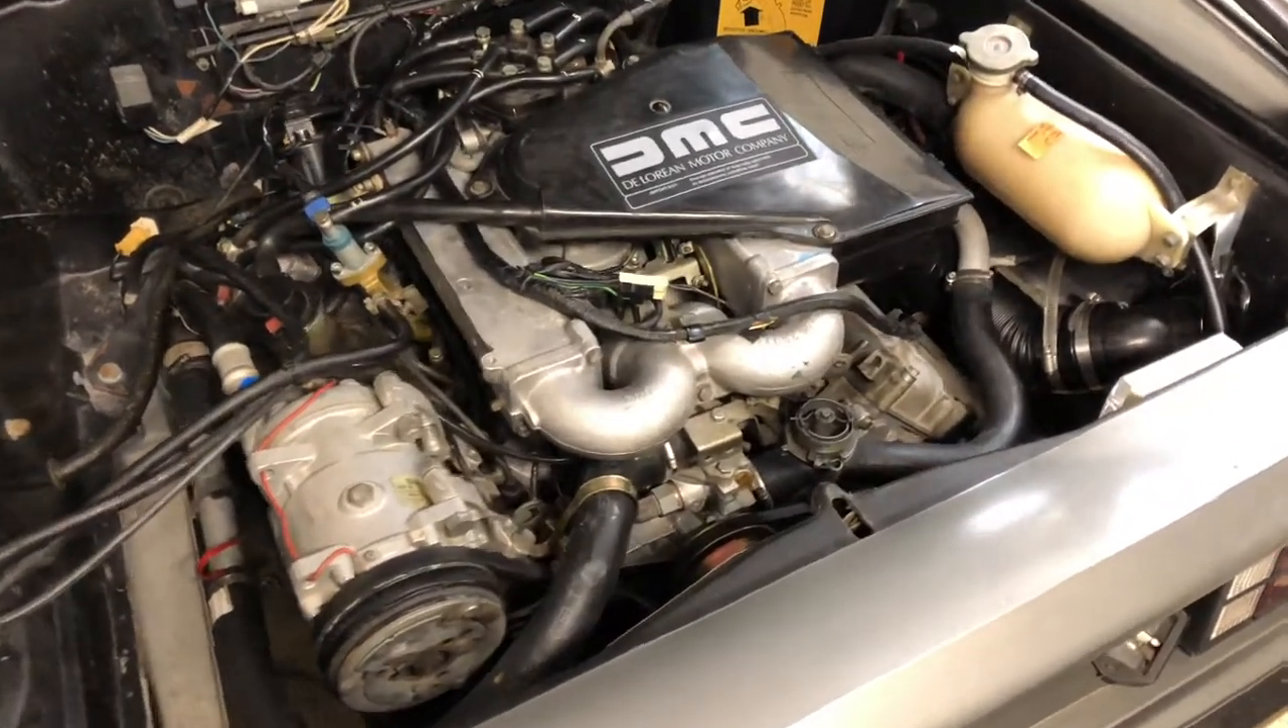I got the motor all back together.